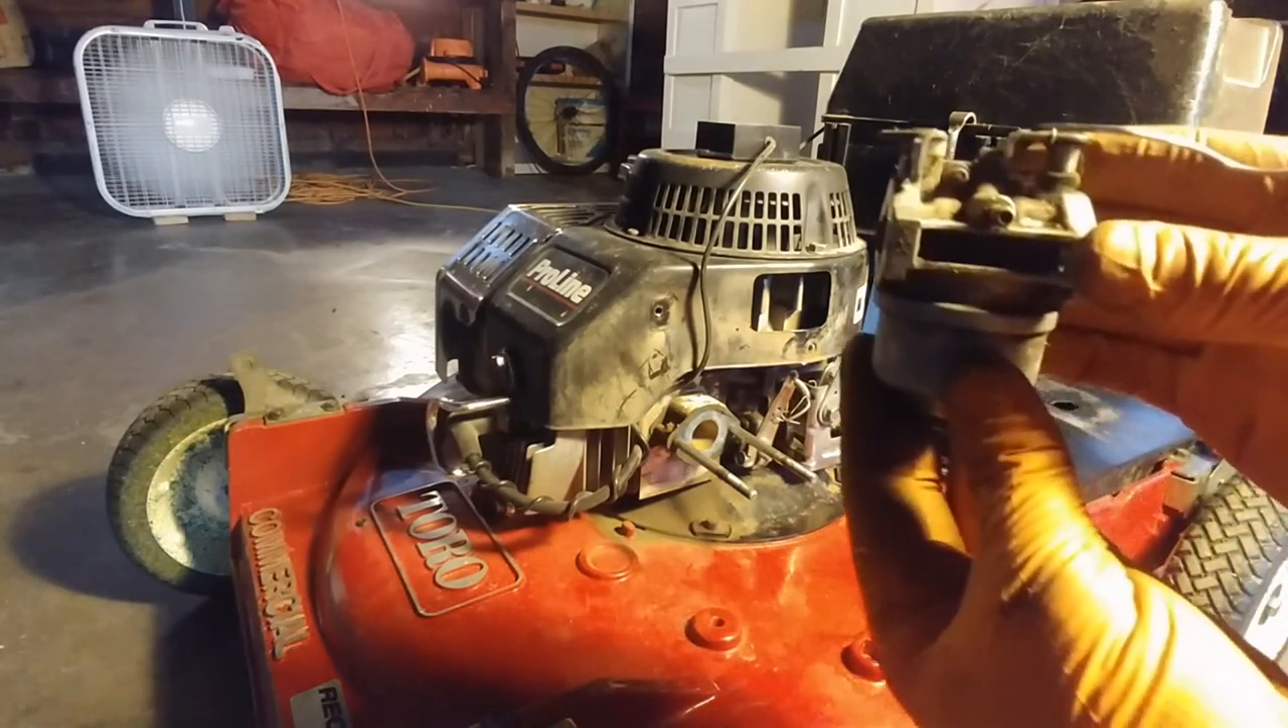And, uh, yeah, oh, well, um, well, now we have the carburetor off, so, that's good.